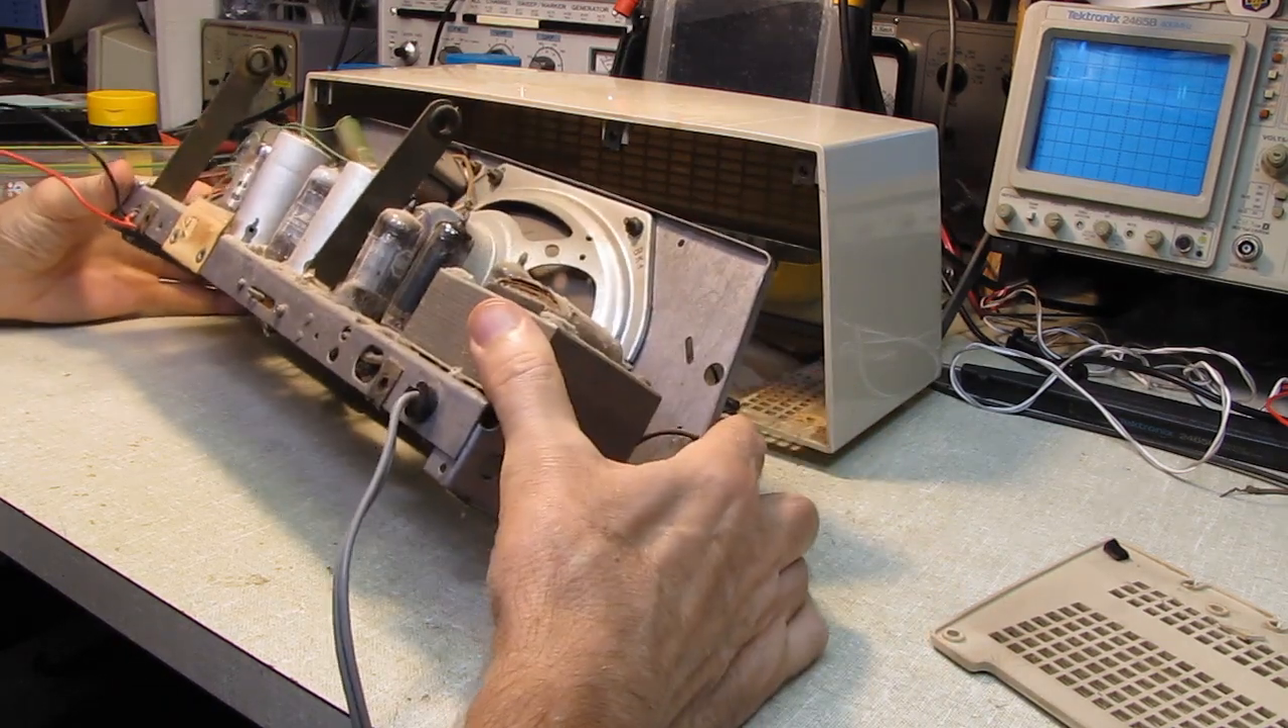Okay, we have the chassis pulled out of the cabinet here.